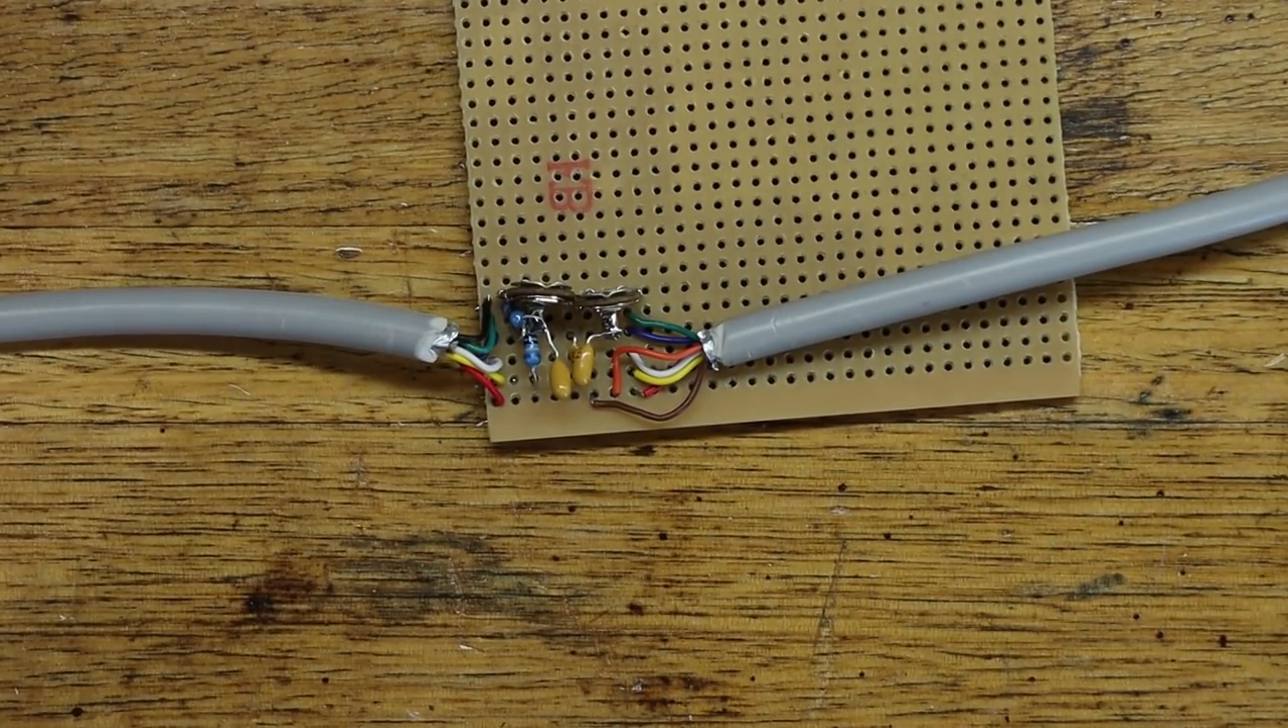Right our circuit board is all wired up now we have to put some plugs on the end.